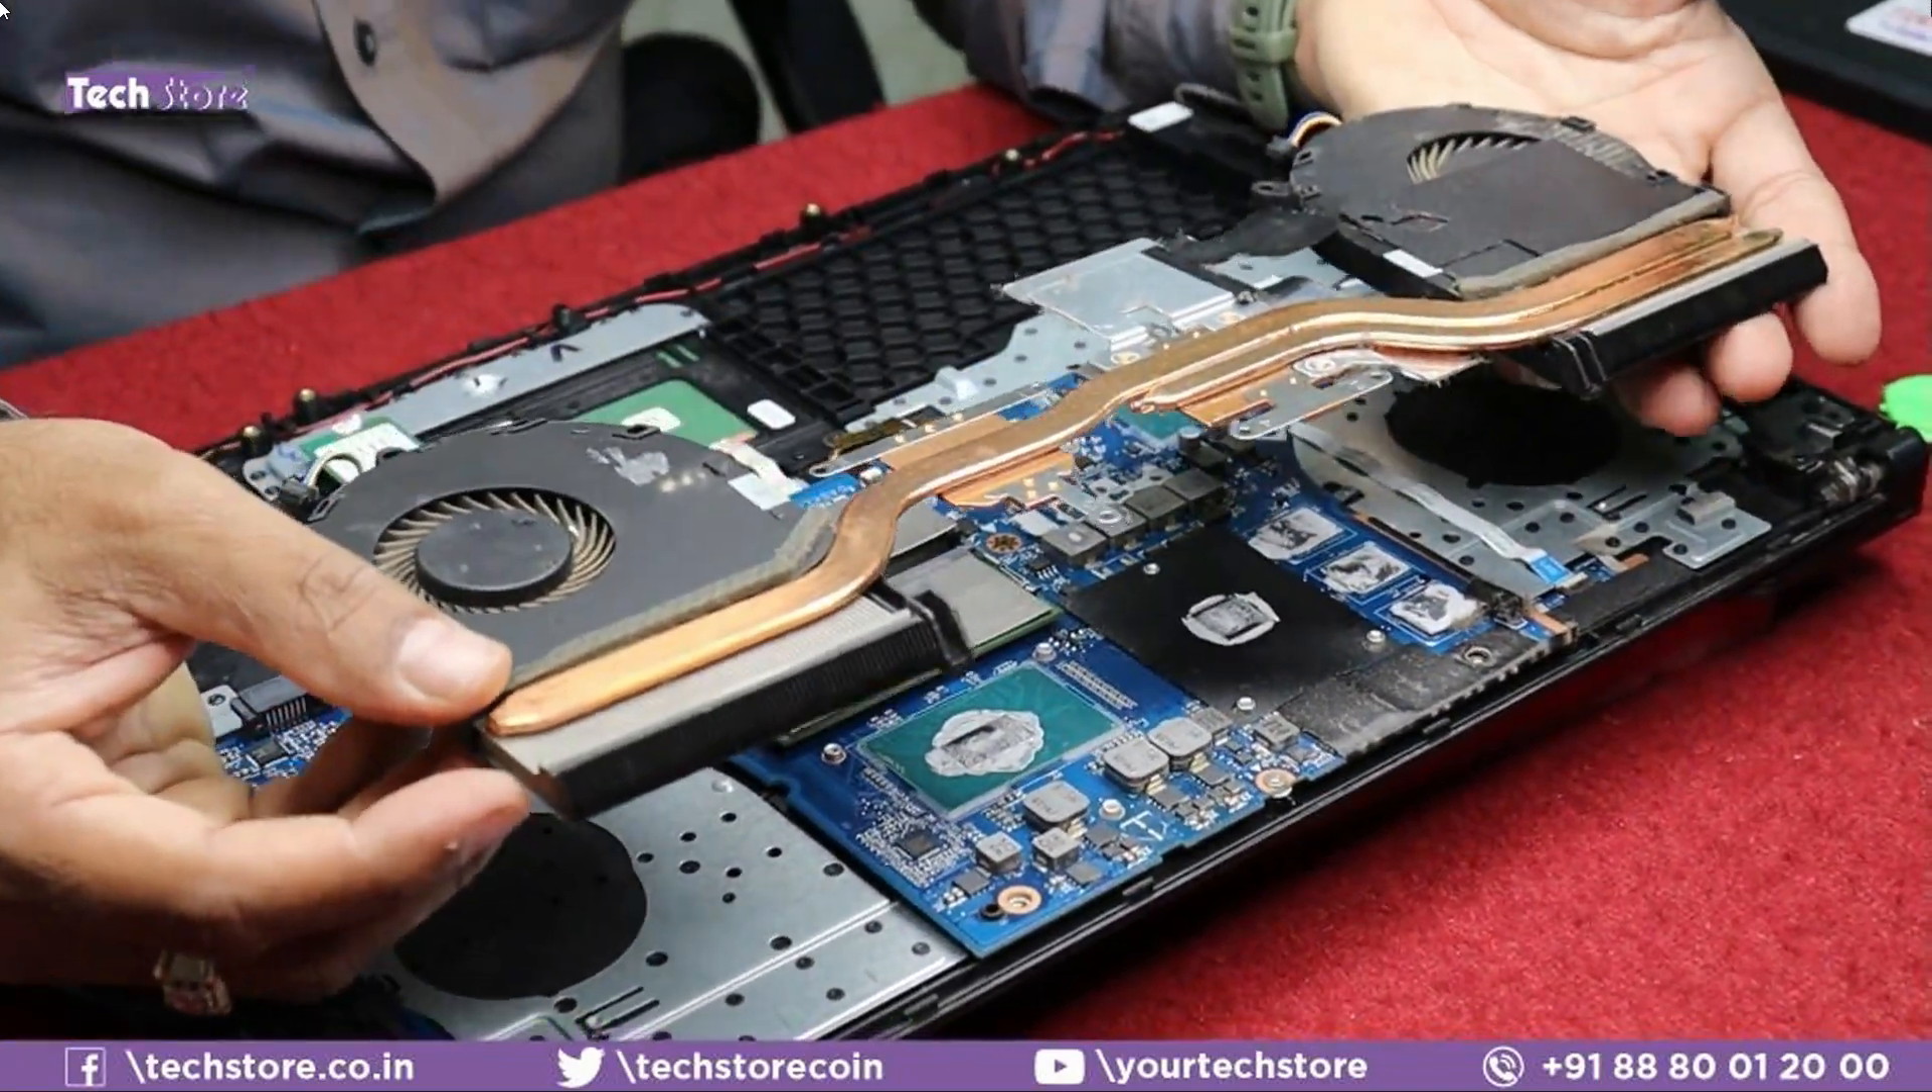The entire assembly of the heat sink as well as the processor fan is off now.